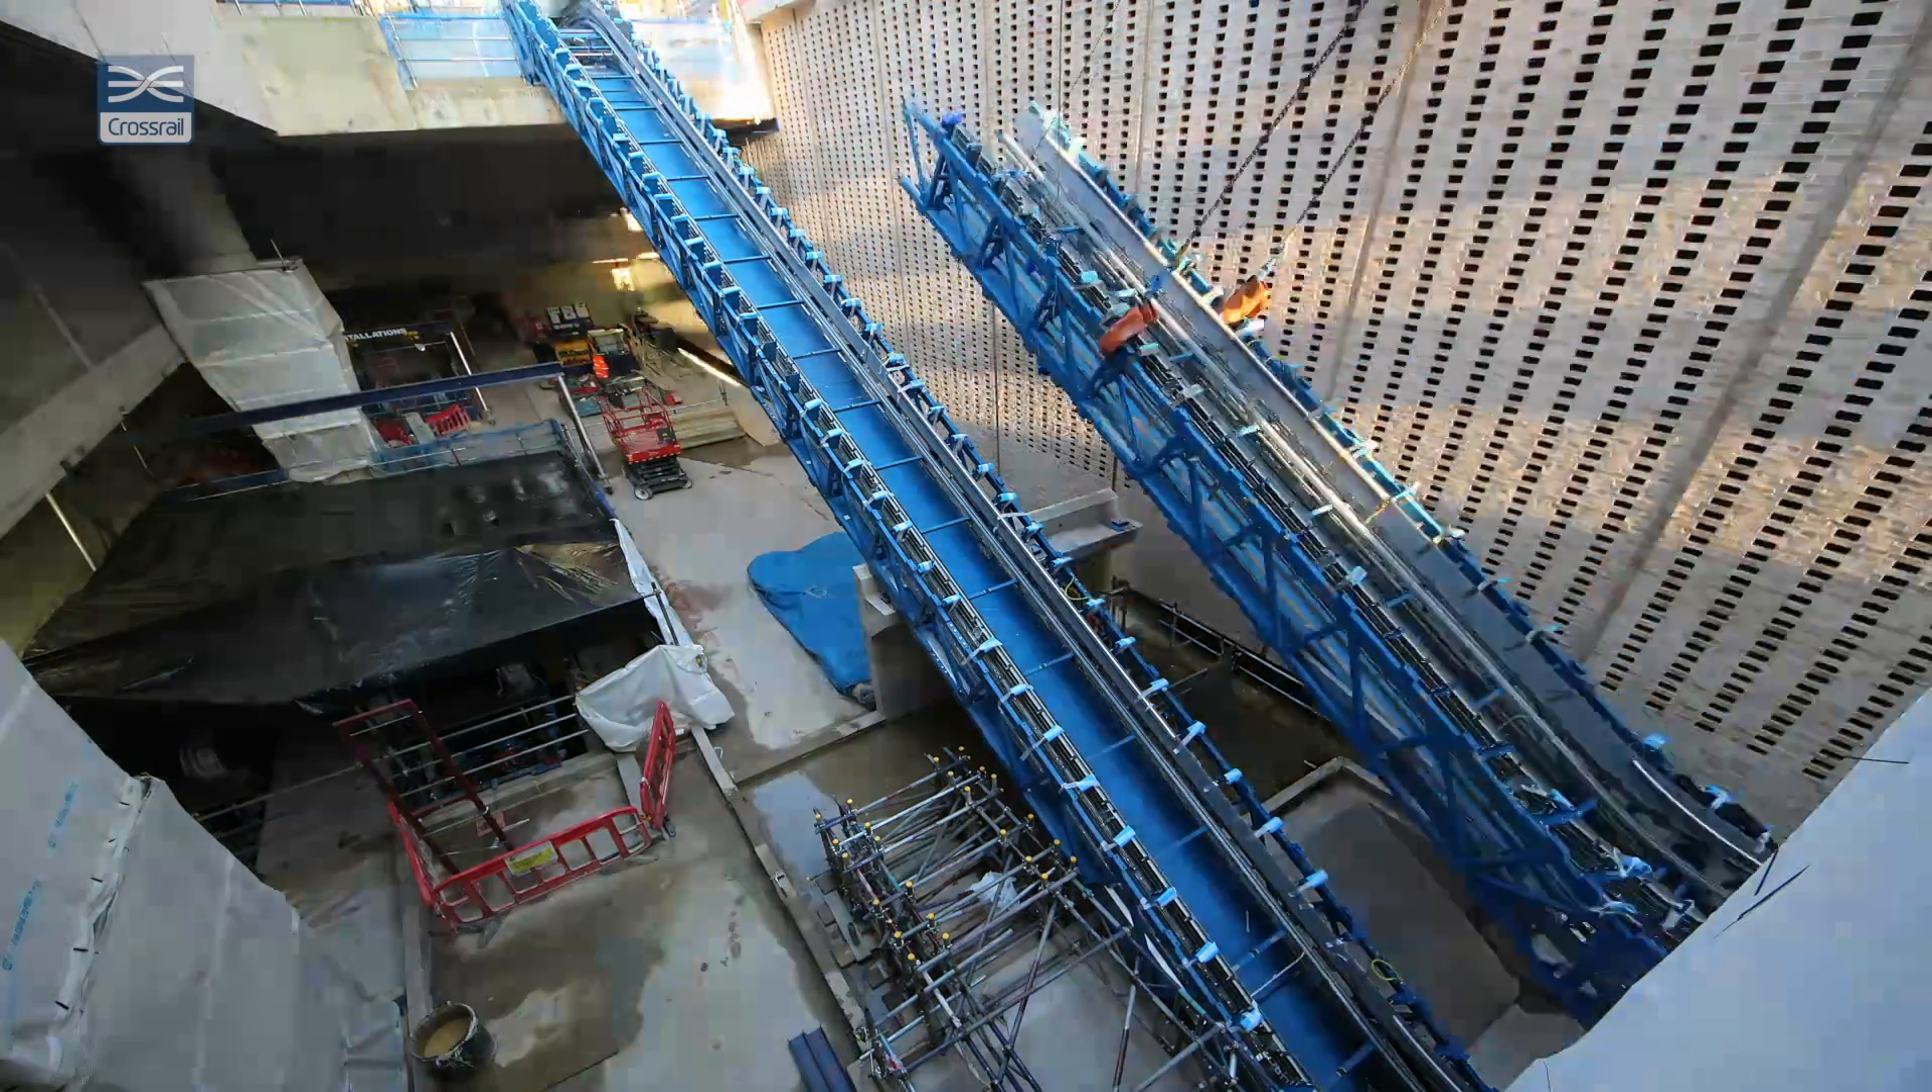We can see here we've got escalators being installed.